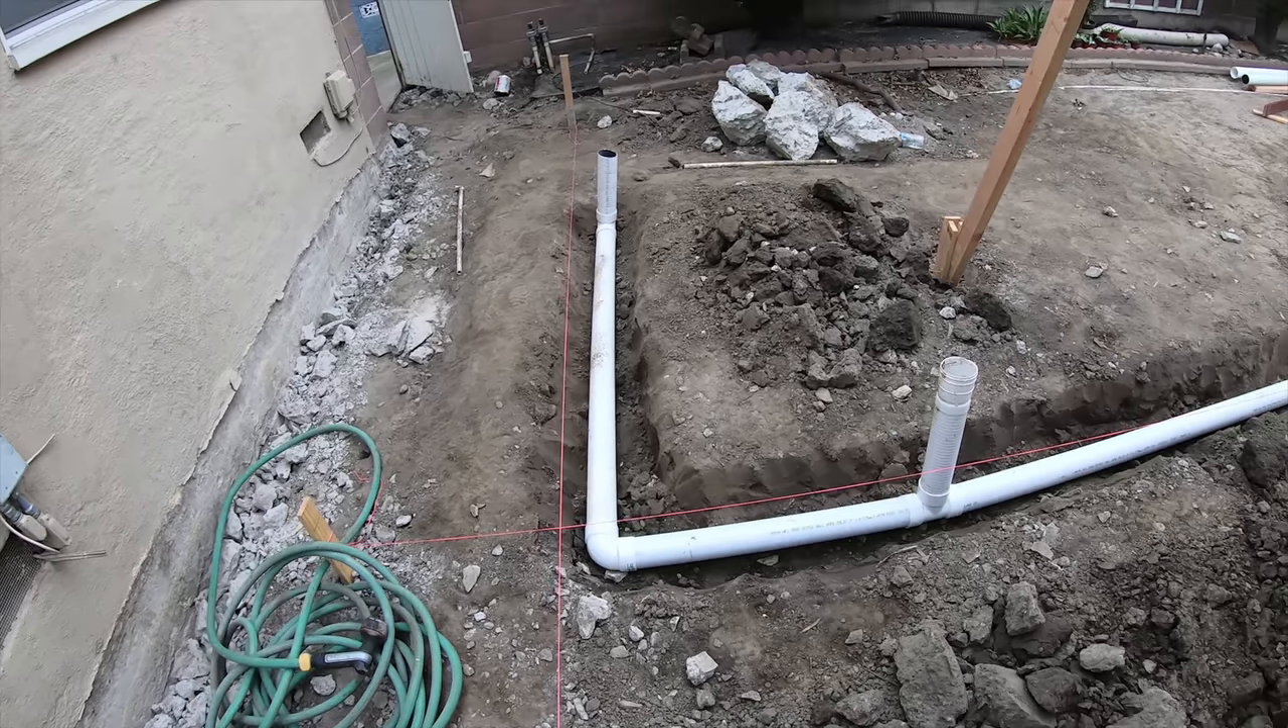Okay so drains are pretty much all set and done they just need to be covered.